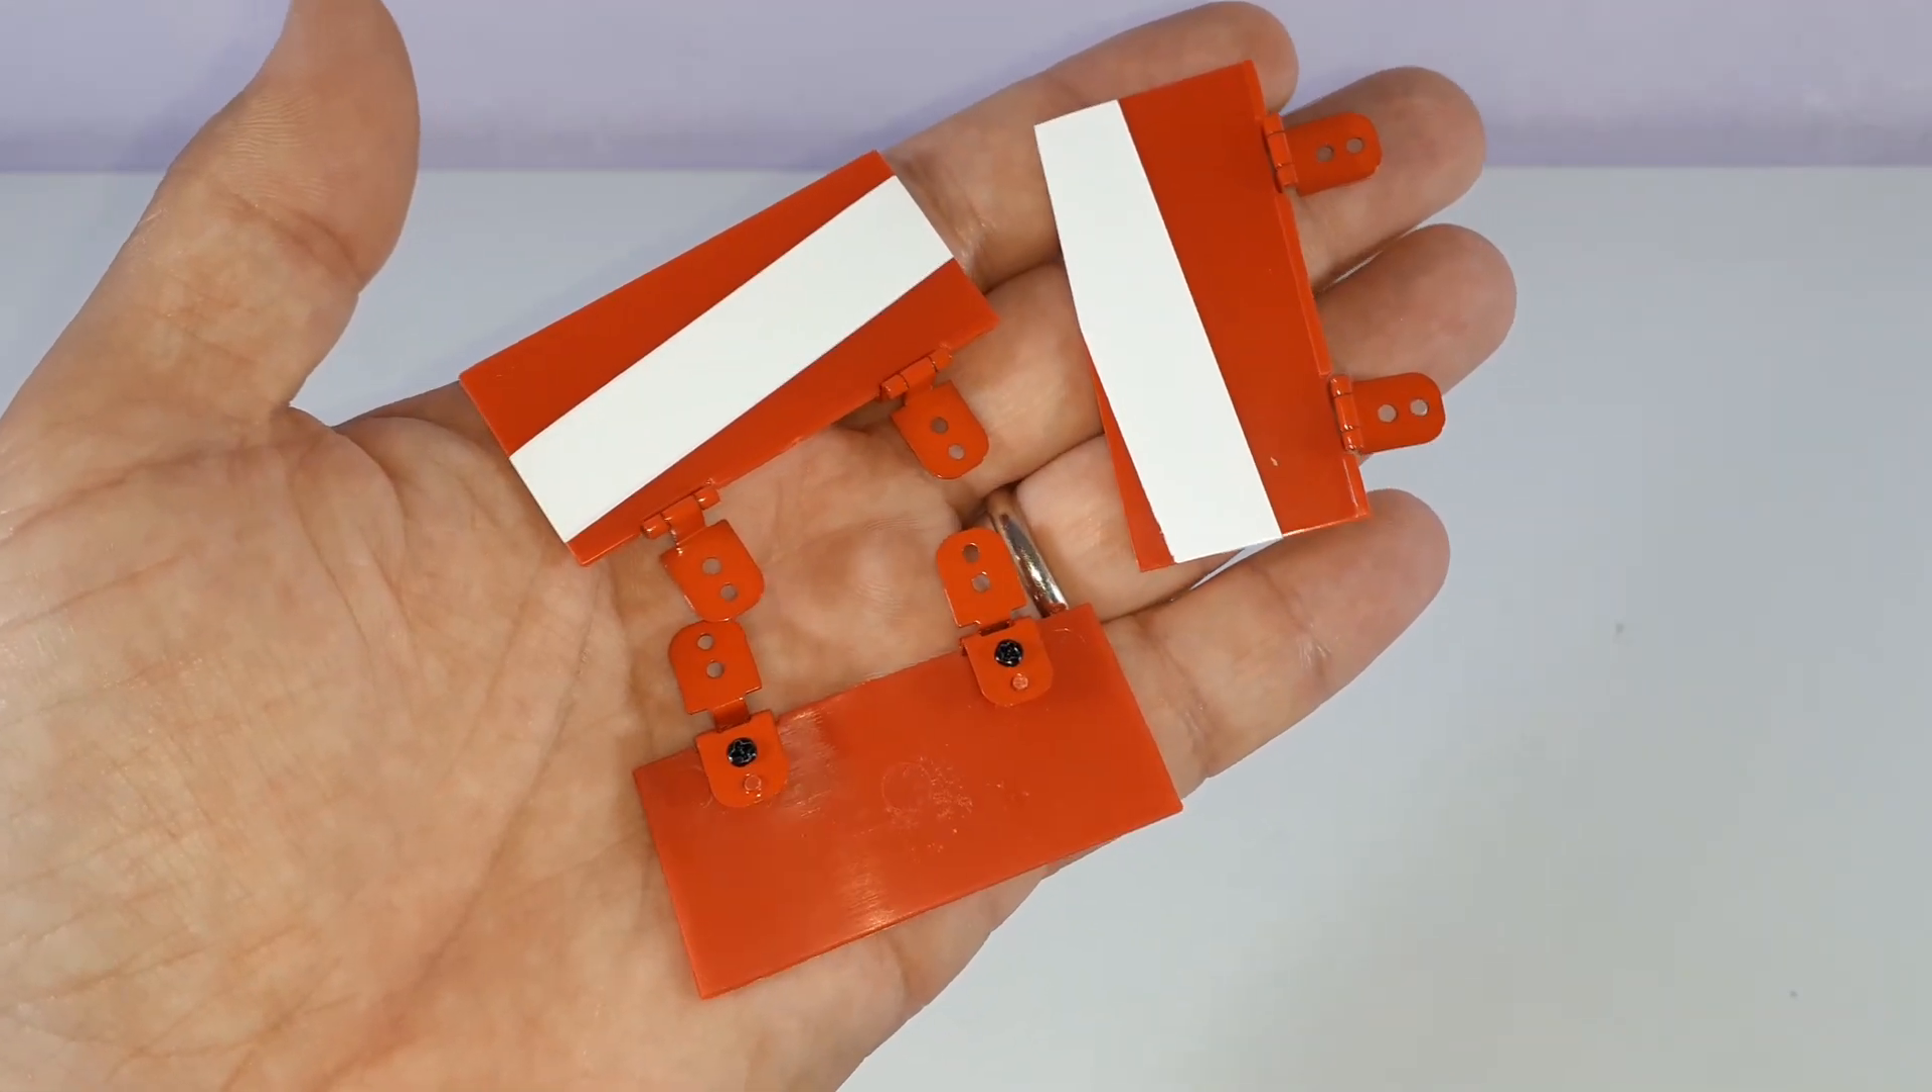Ed eccoli qui i tre portelloni completi di cerniere pronti per essere installati sul pannello anteriore sinistro.